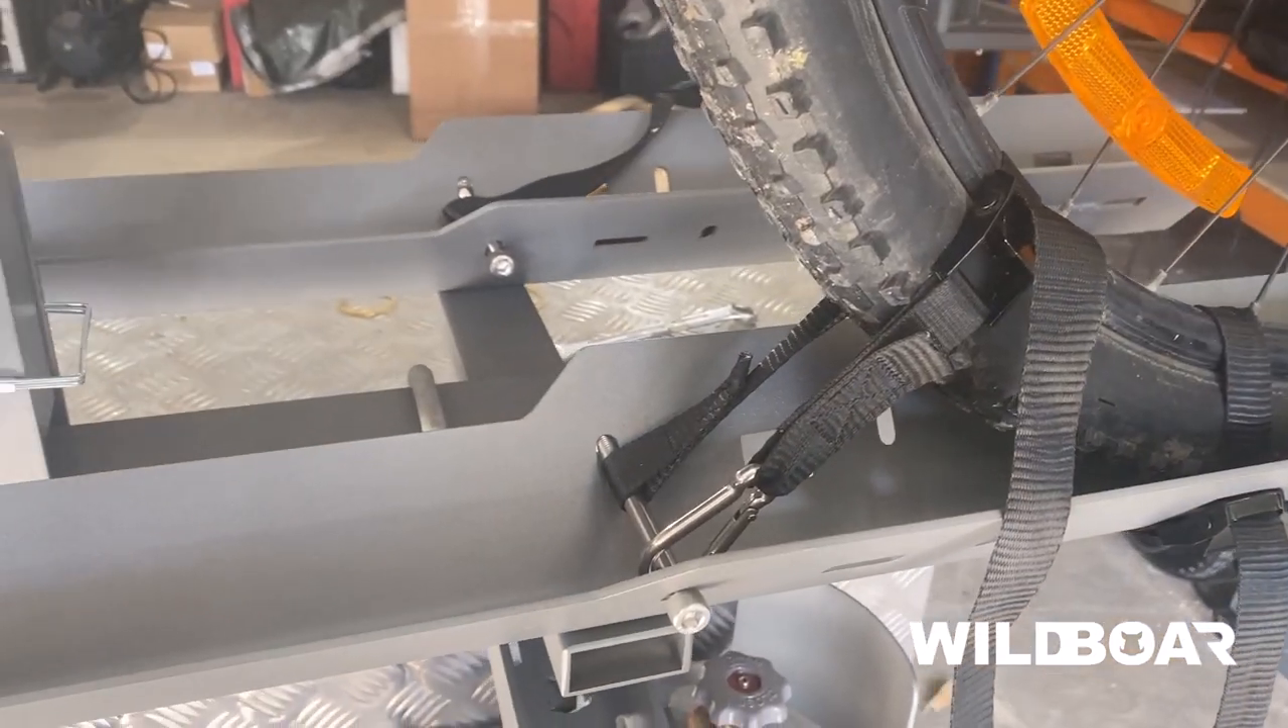Your strap system is now set up.